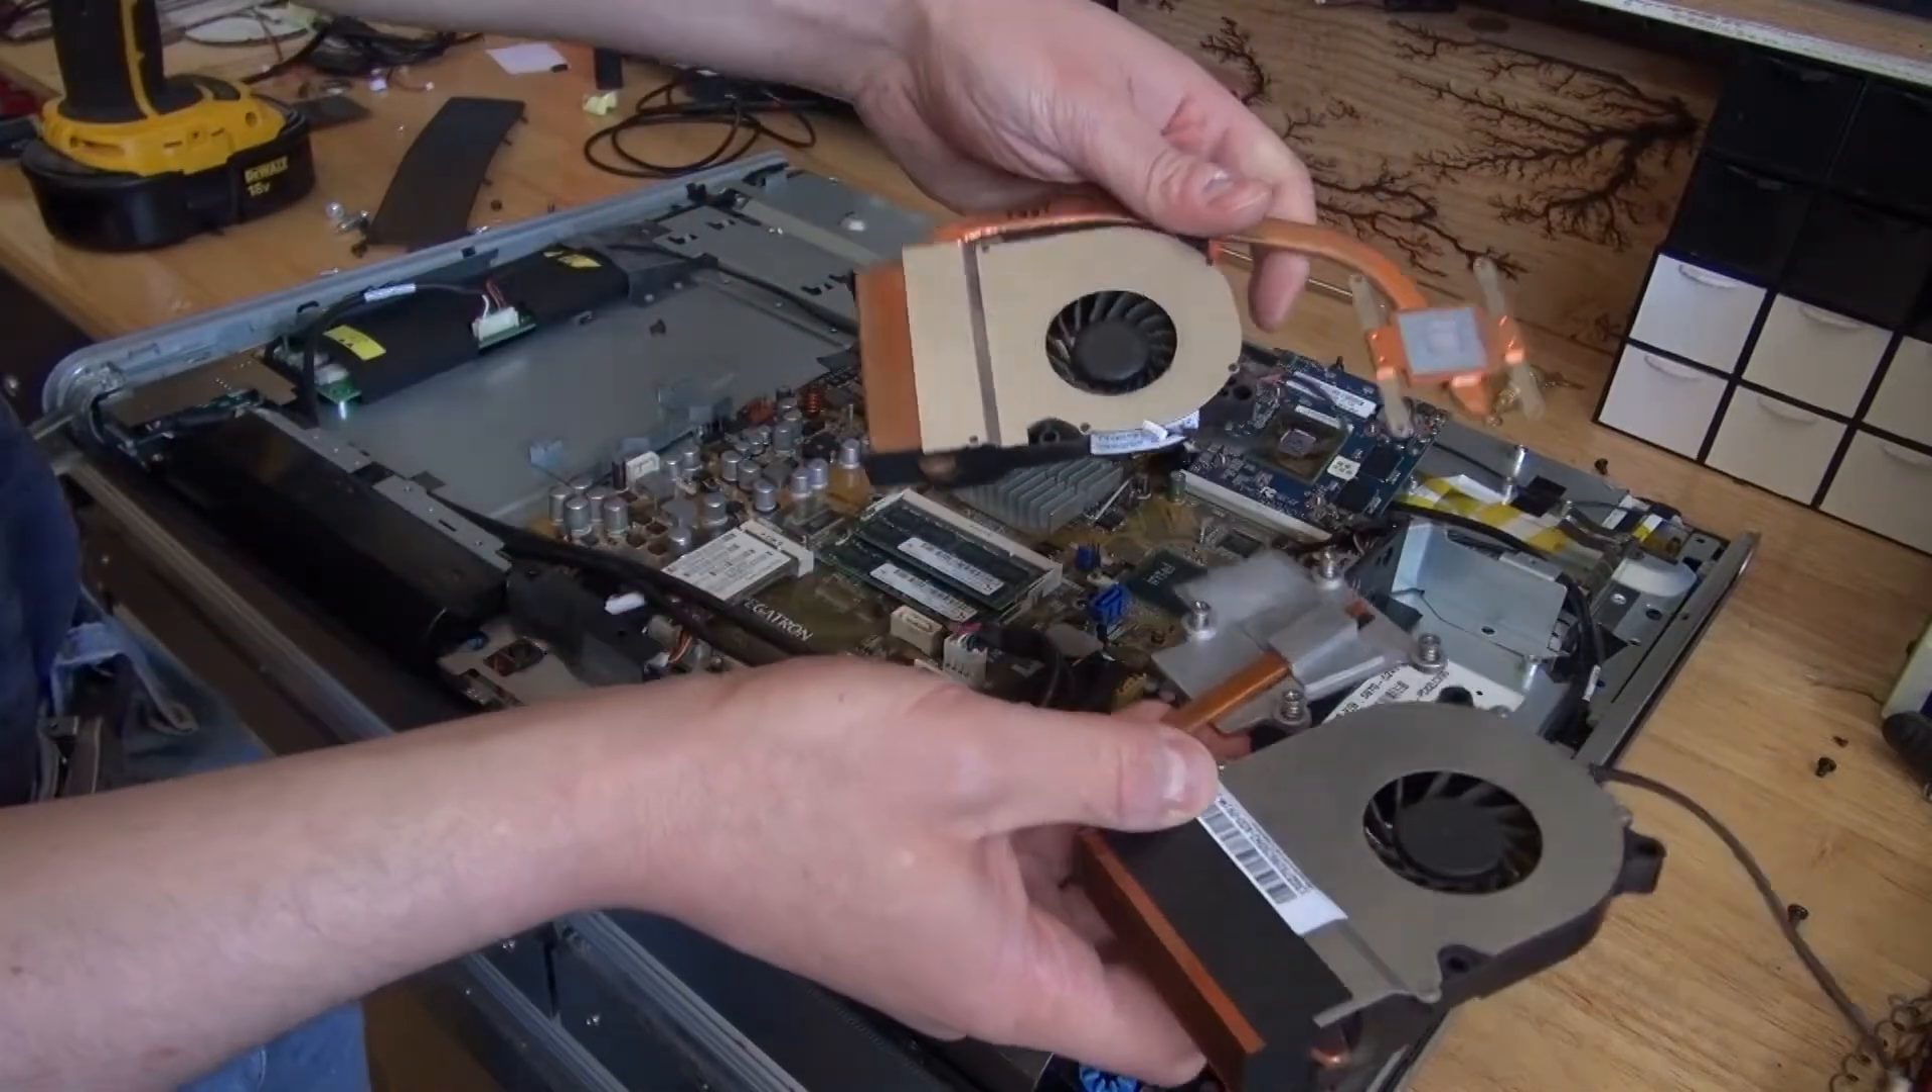And there, now I got these copper heat sinks removed.